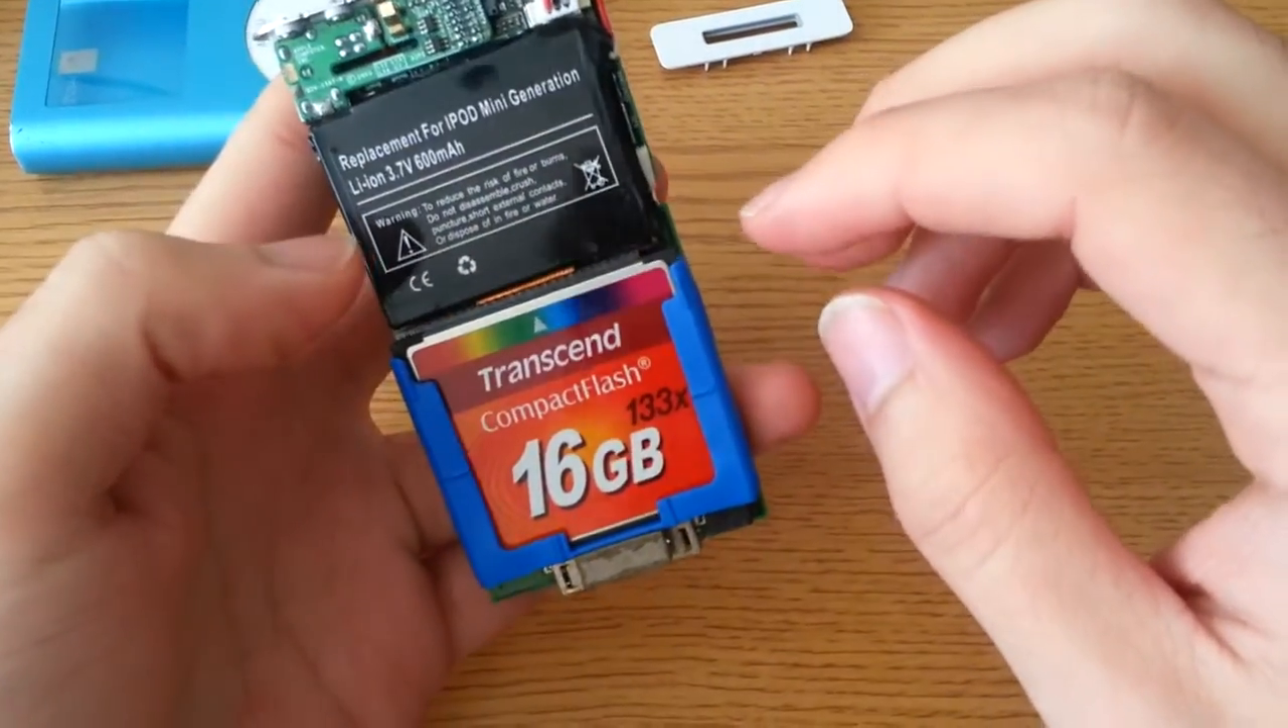And here you can see, I replaced the battery.